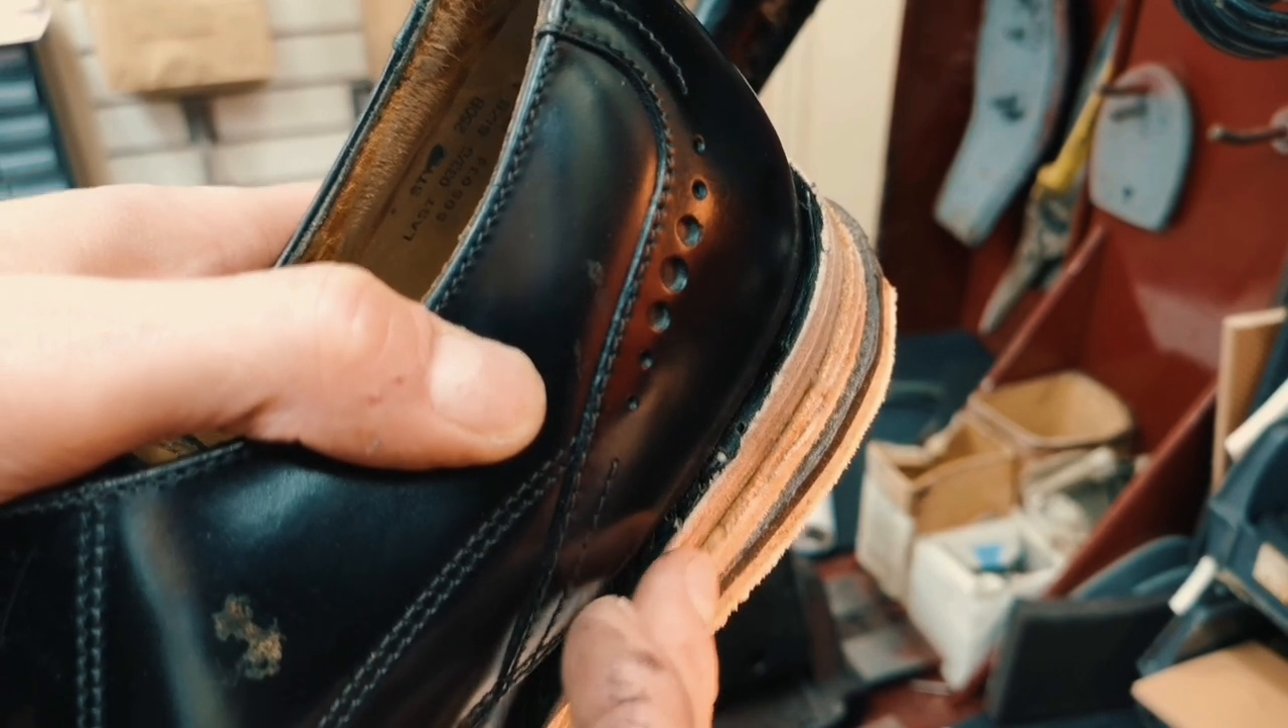So as you might be able to see here, the heel is just overhanging the edge.